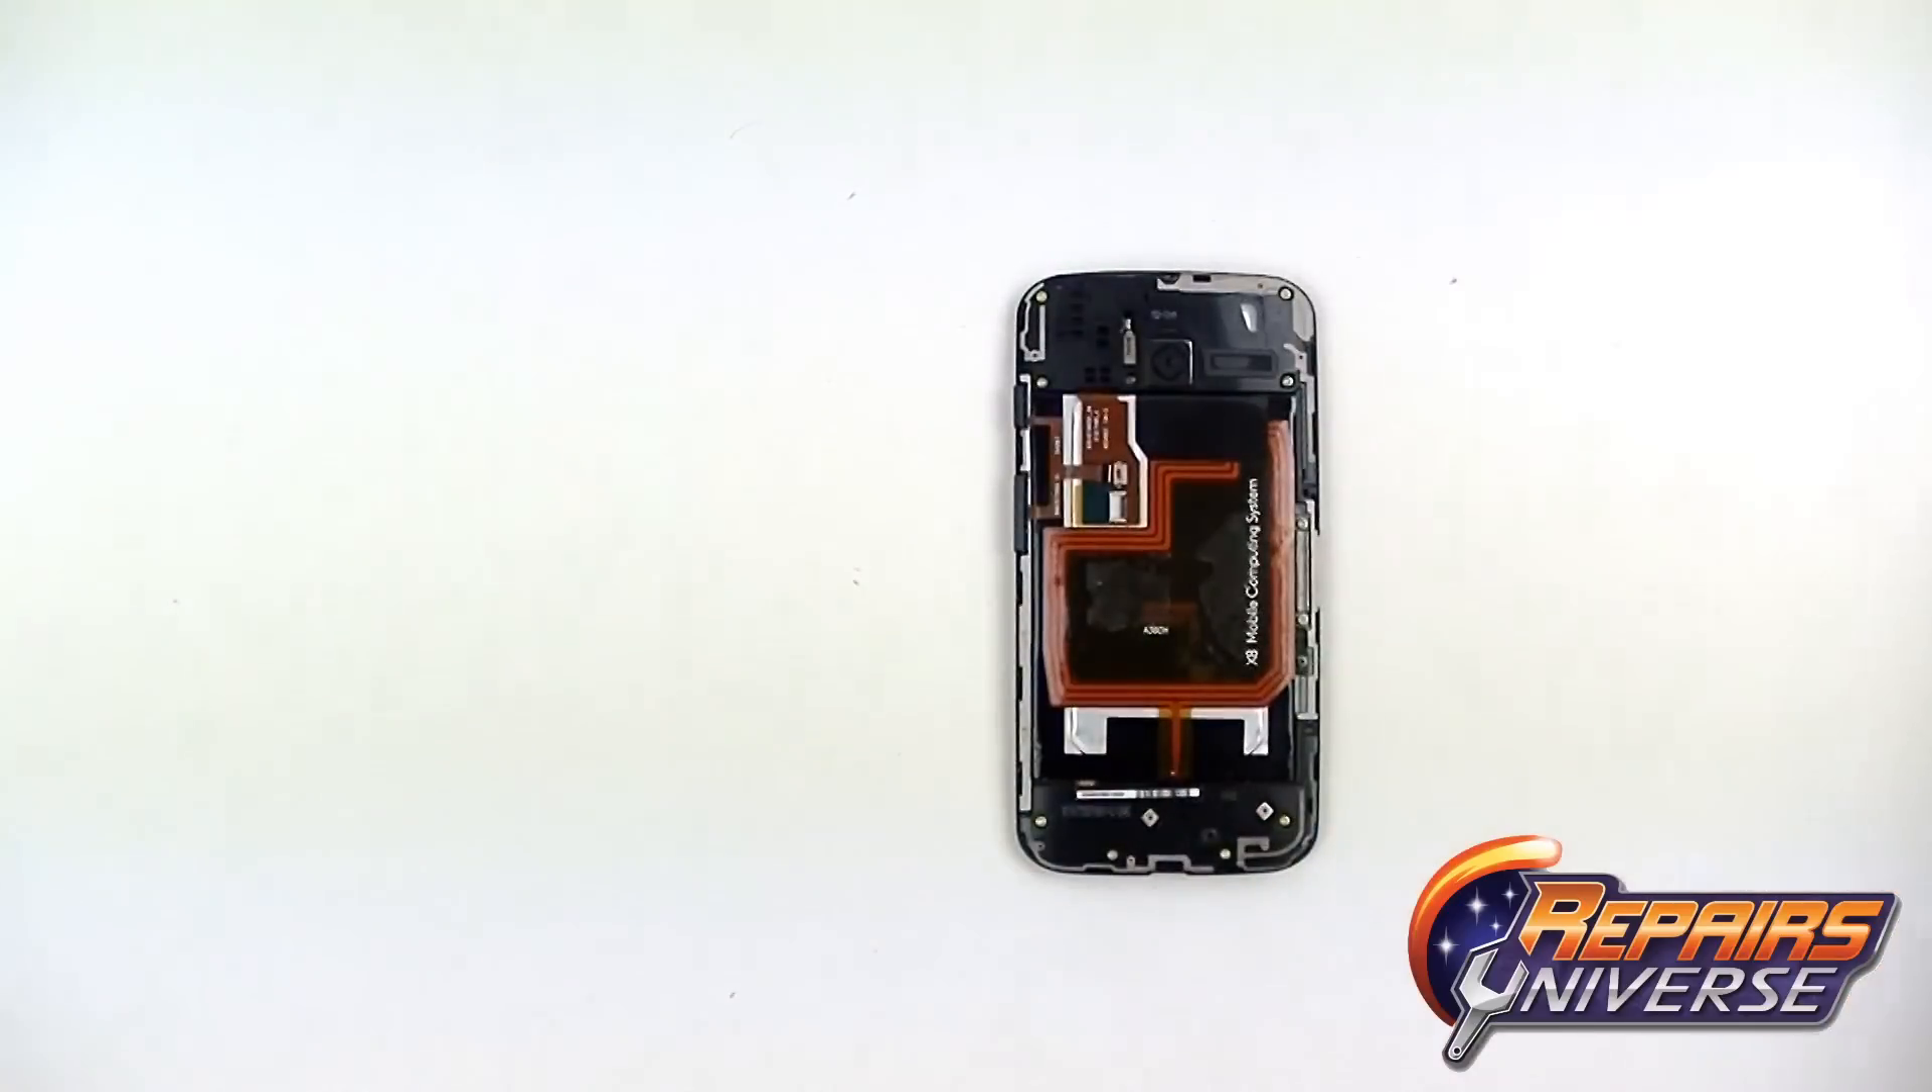There's your back cover fully removed.